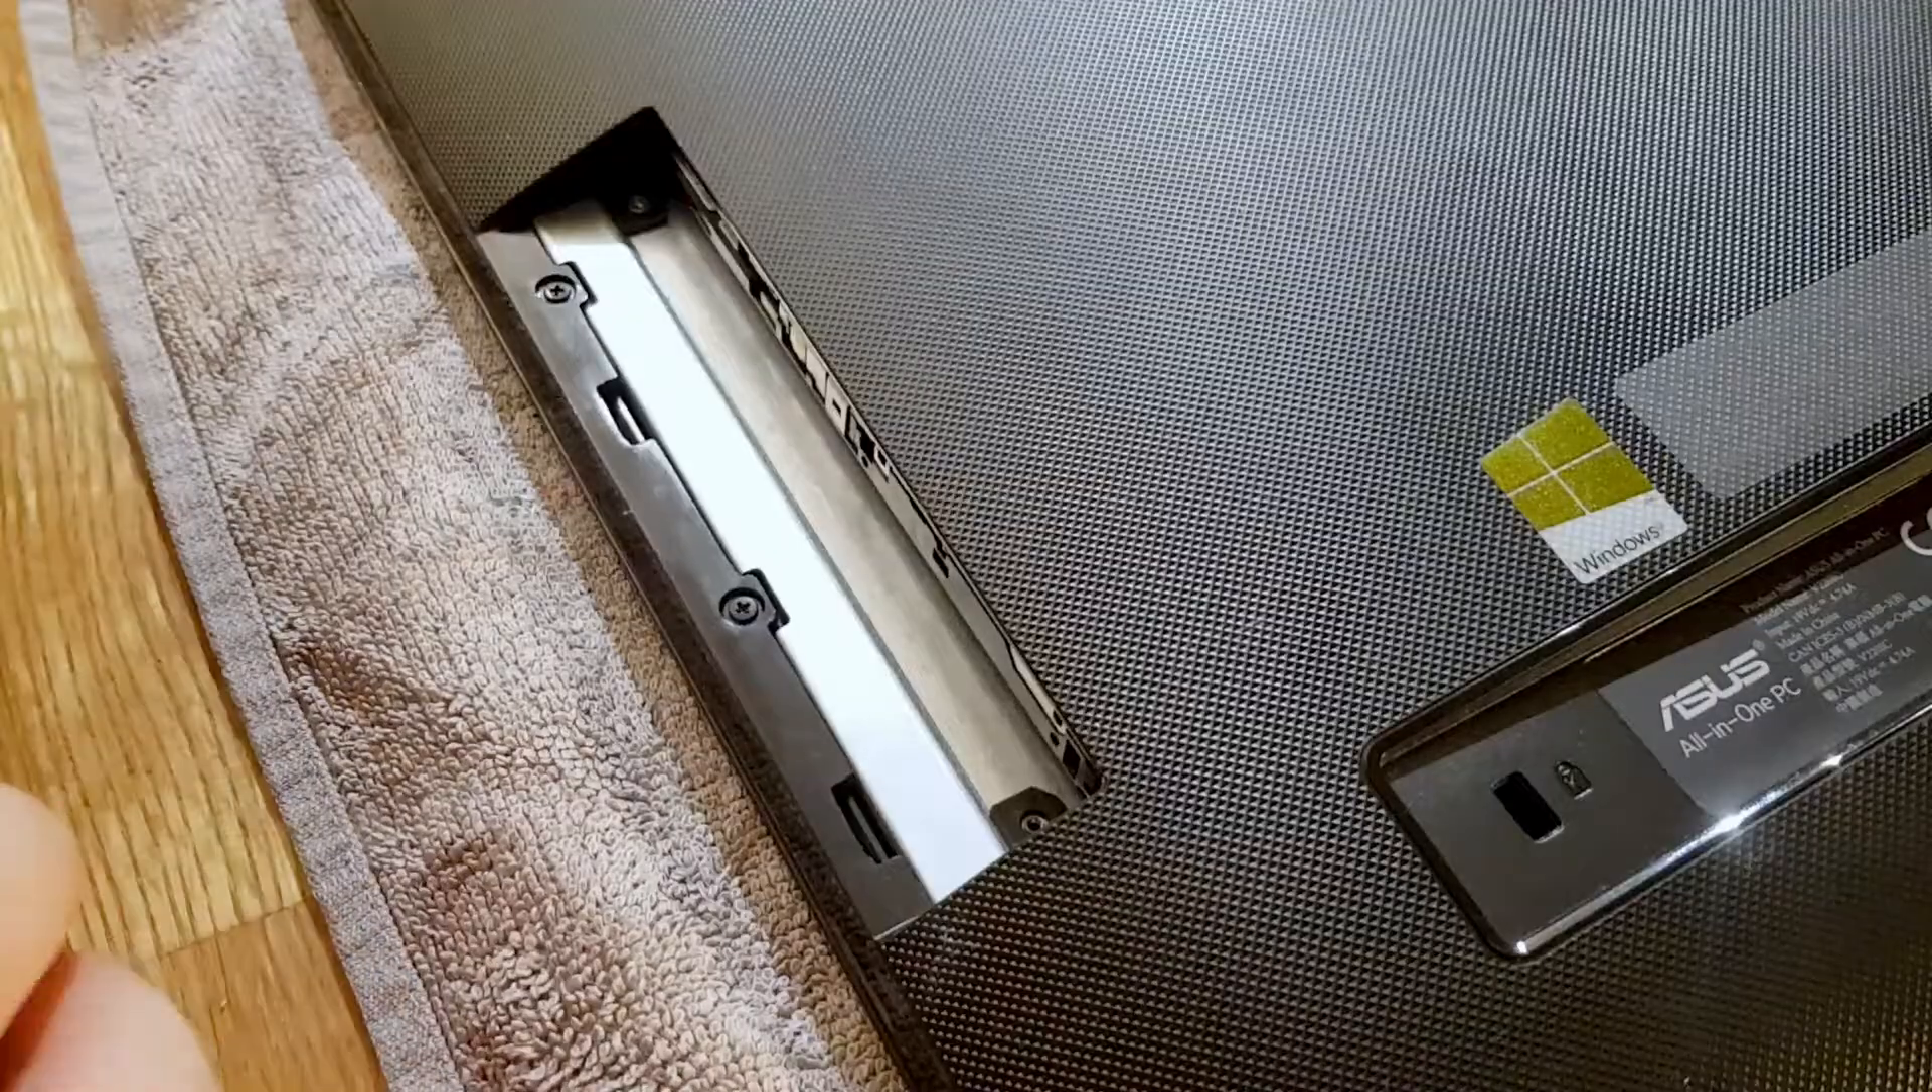Es fehlt noch die Abdeckung vom DVD-Laufwerk.